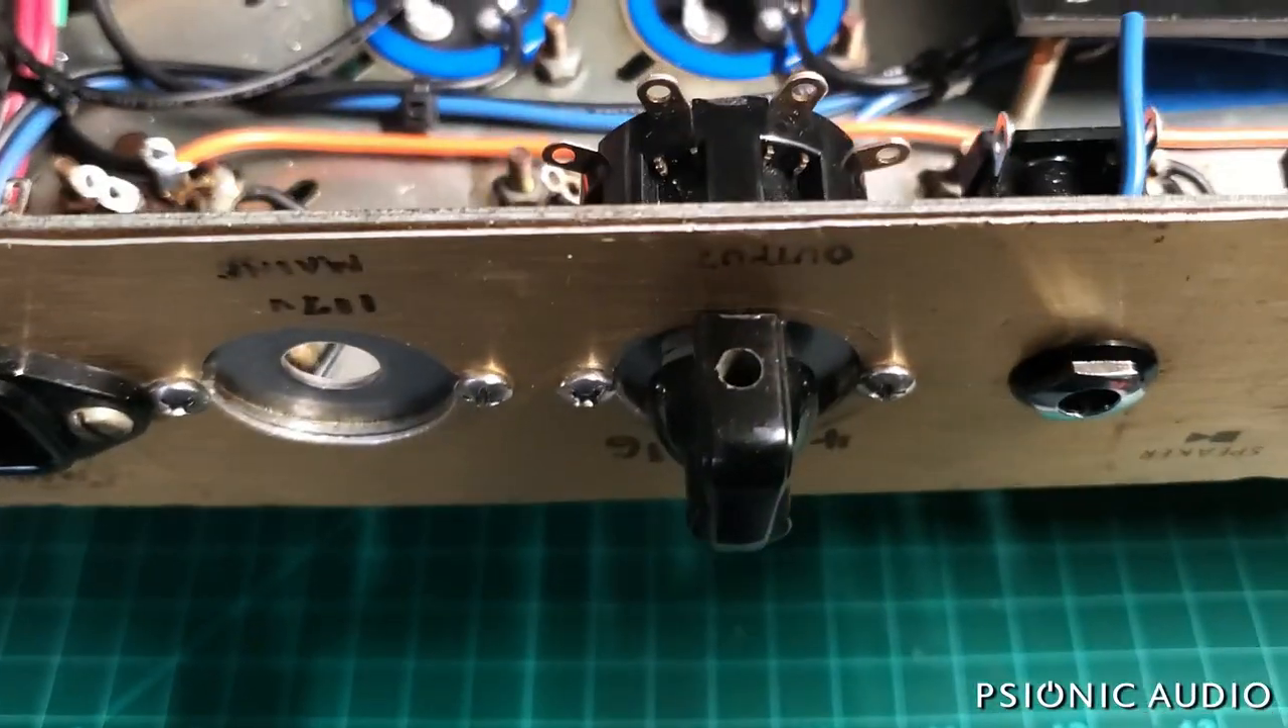All right, so here I've got an impedance selector switch mounted, much better than the crappy one that came in.